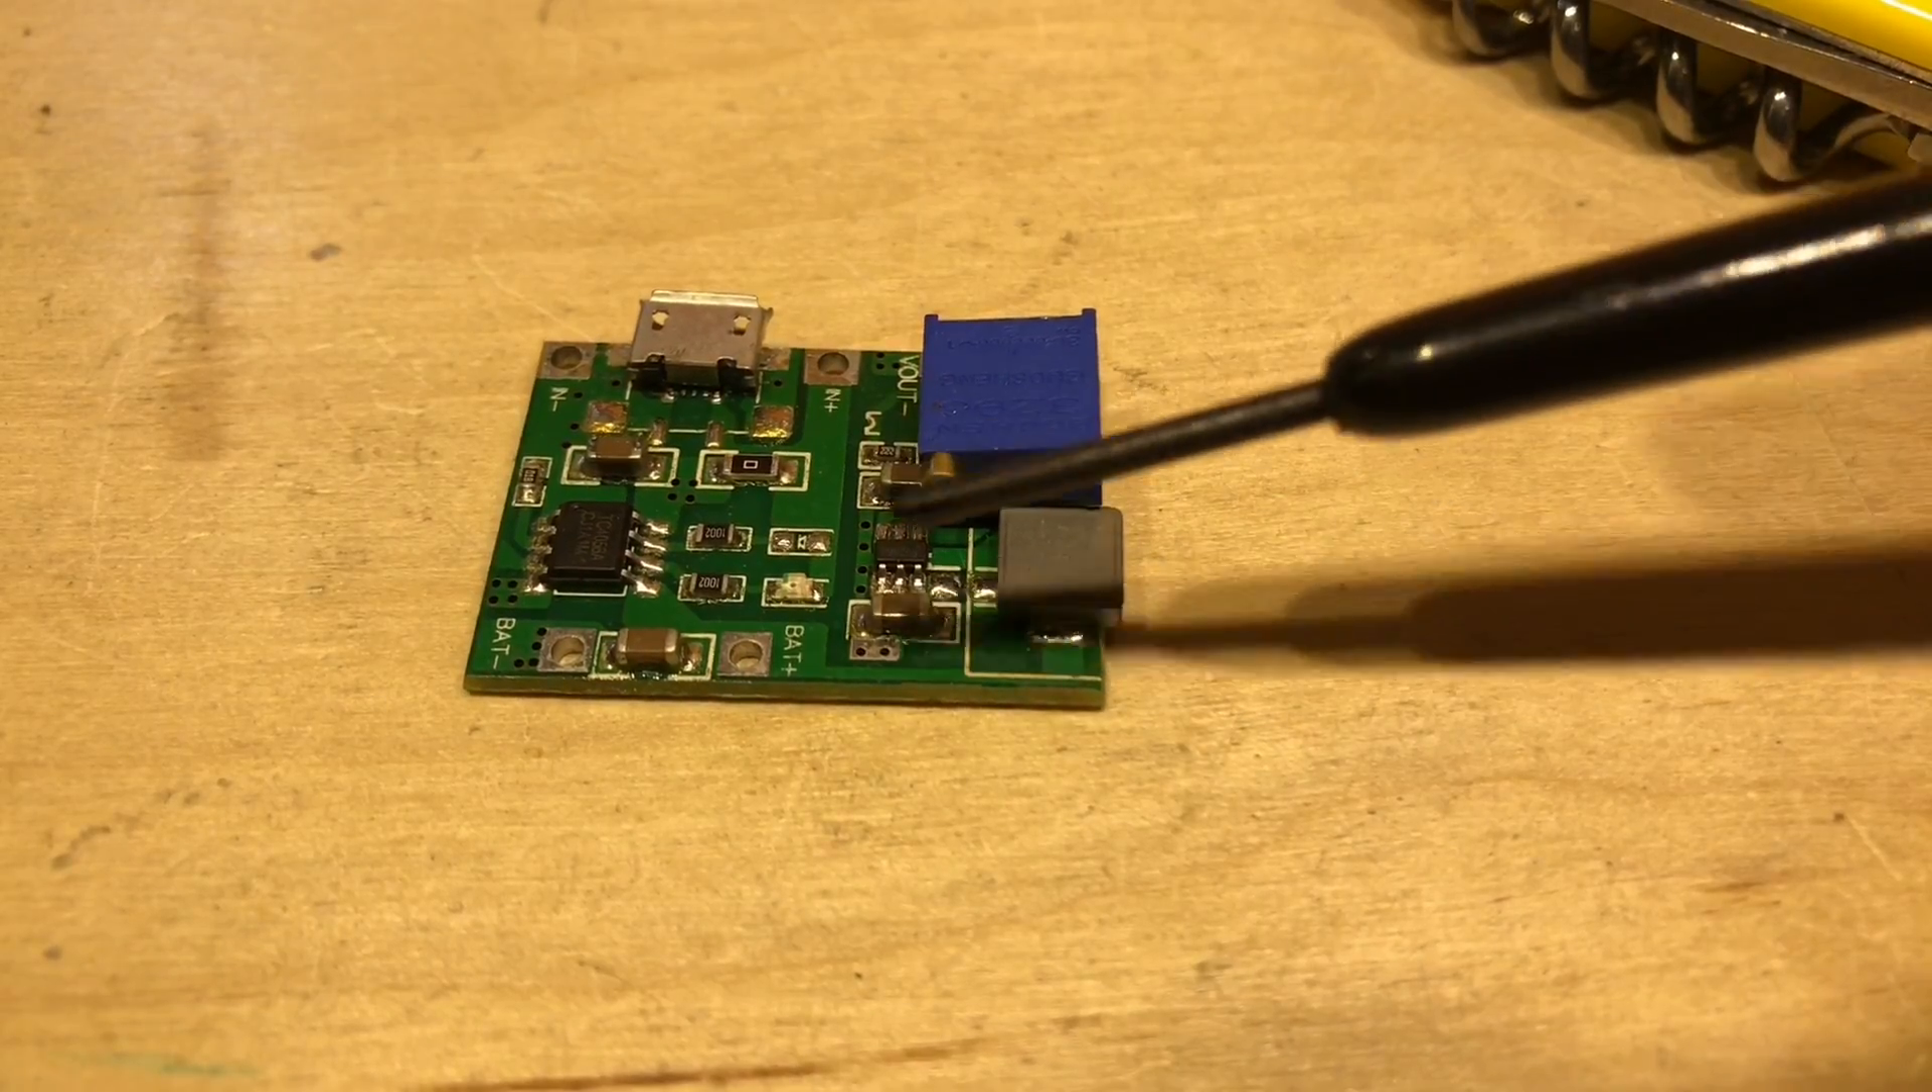There's an inductor here which is actually slightly hanging off the board.